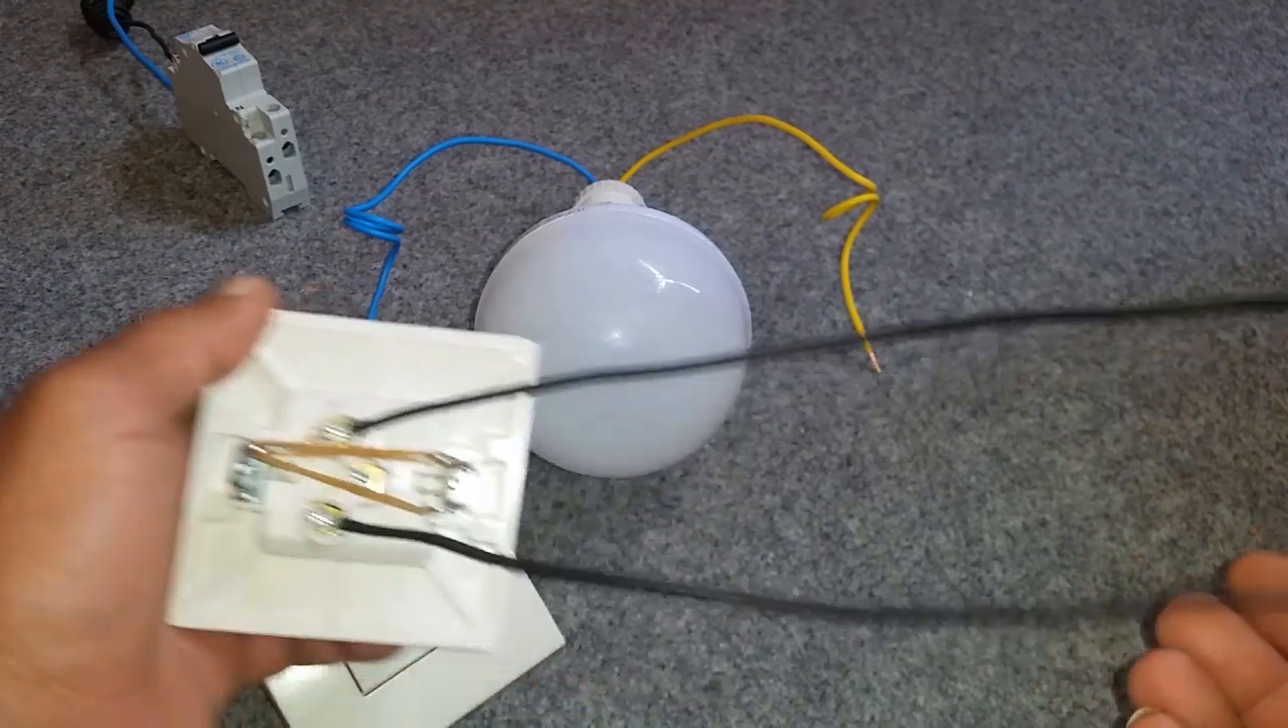كما تشاهدون الآن قمت بتركيب هذه الأسلاك.